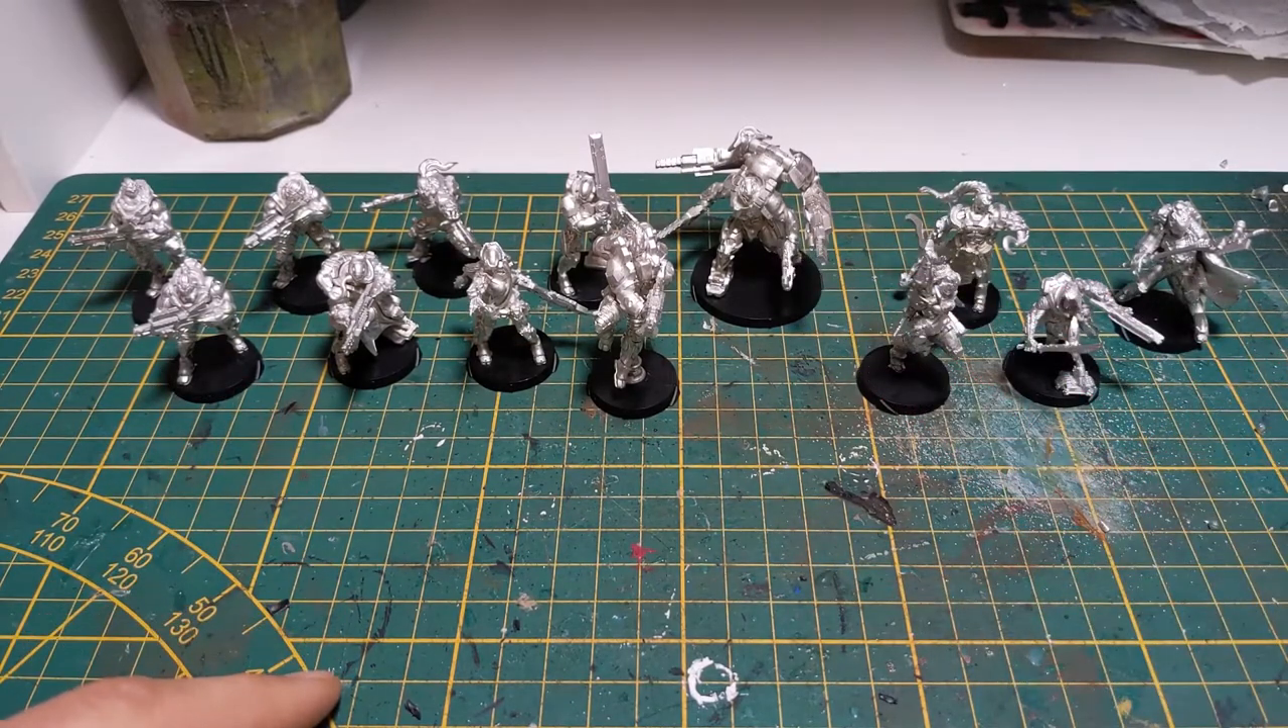Et voilà ce que ça donne une fois les figurines finies d'assembler et montées à l'aide simplement de superglue.